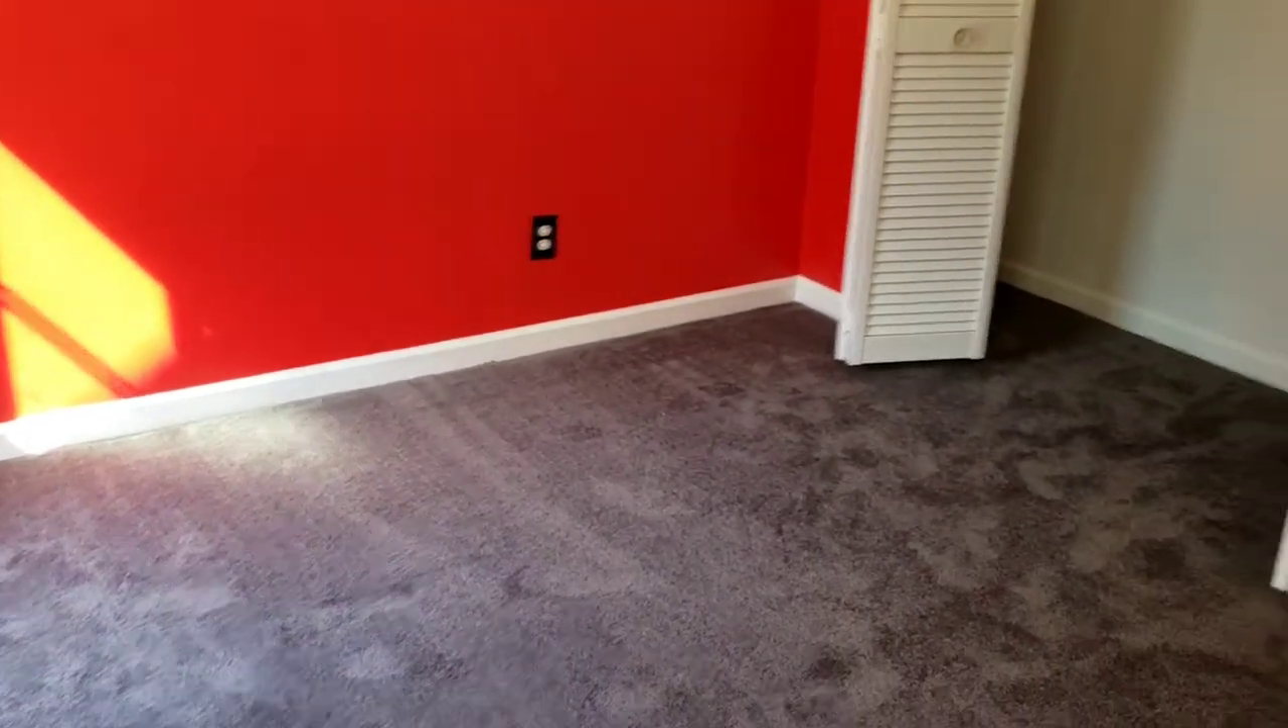All right, so here's the completed project. Carpet's down. Doors are back up.